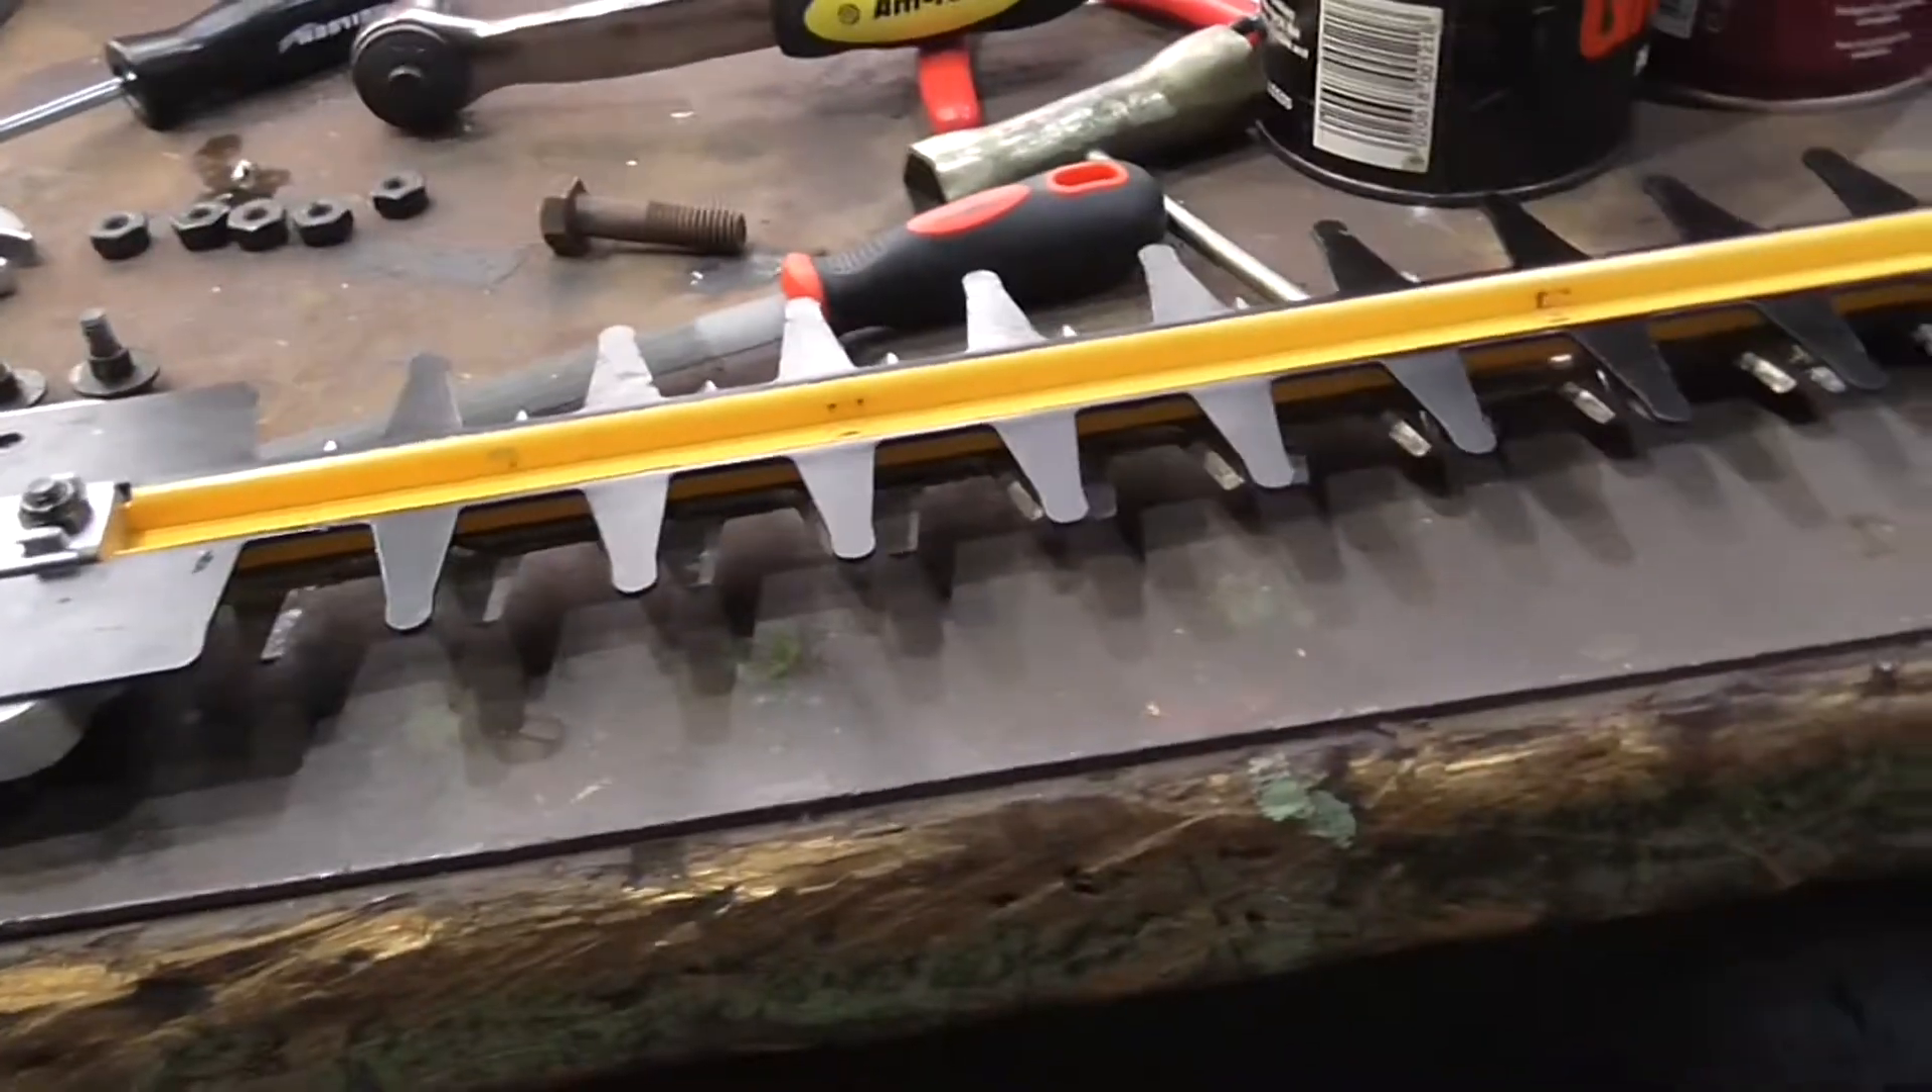Got most of the bar together.